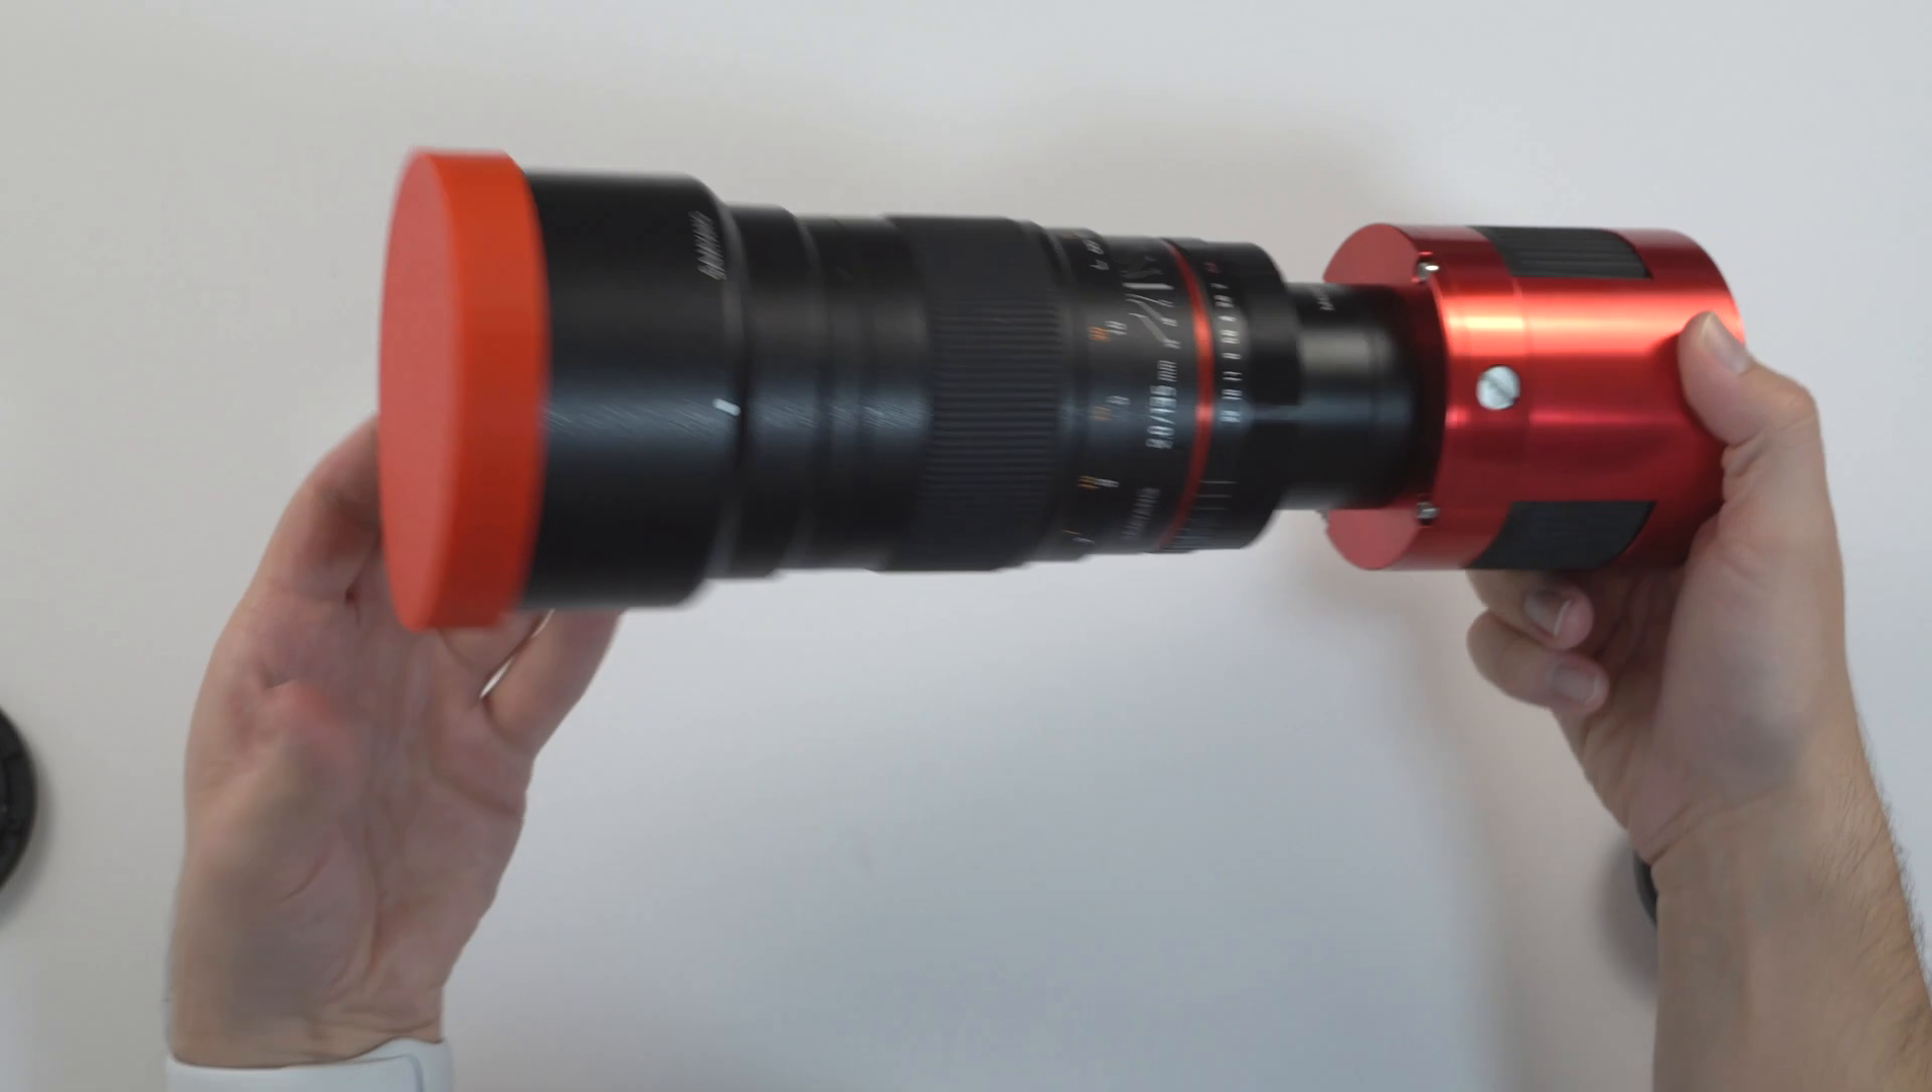So now you have your camera attached to the lens.